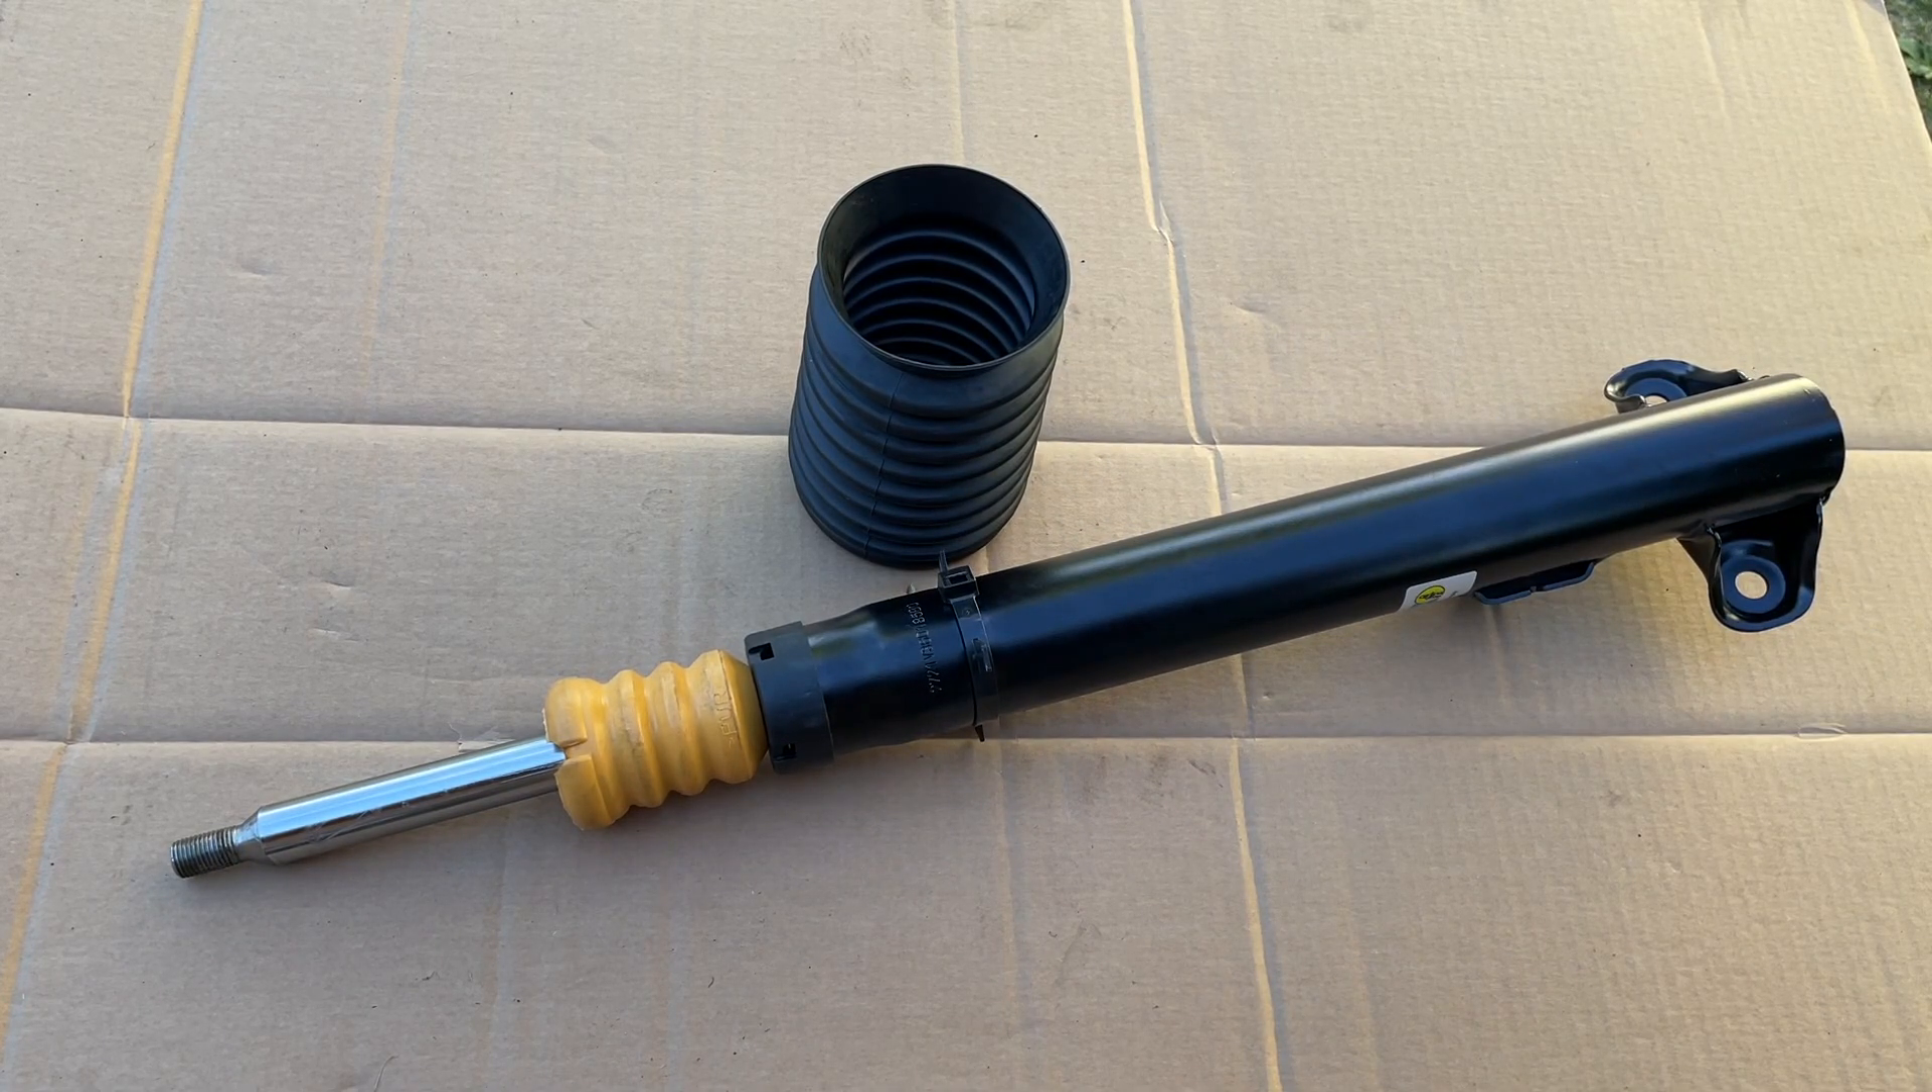Als Vorbereitung habe ich den Anschlagspuffer montiert.